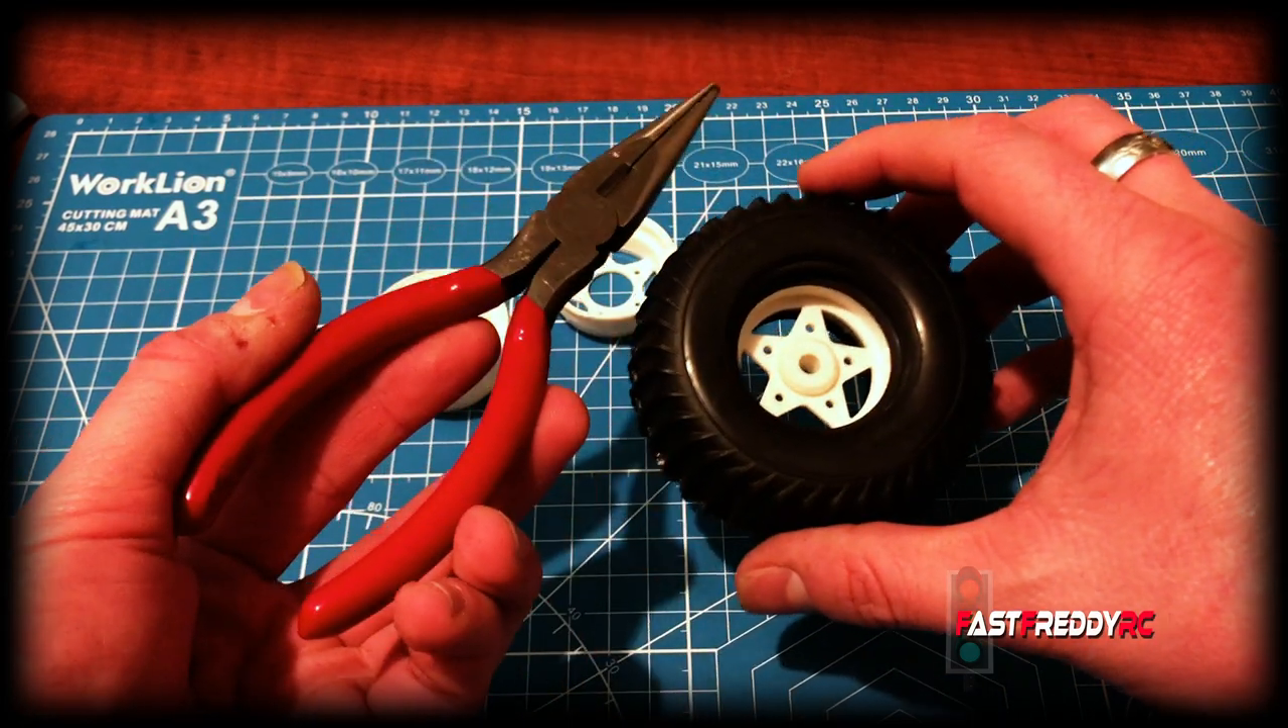And there you have it. The wheel is in the tire.